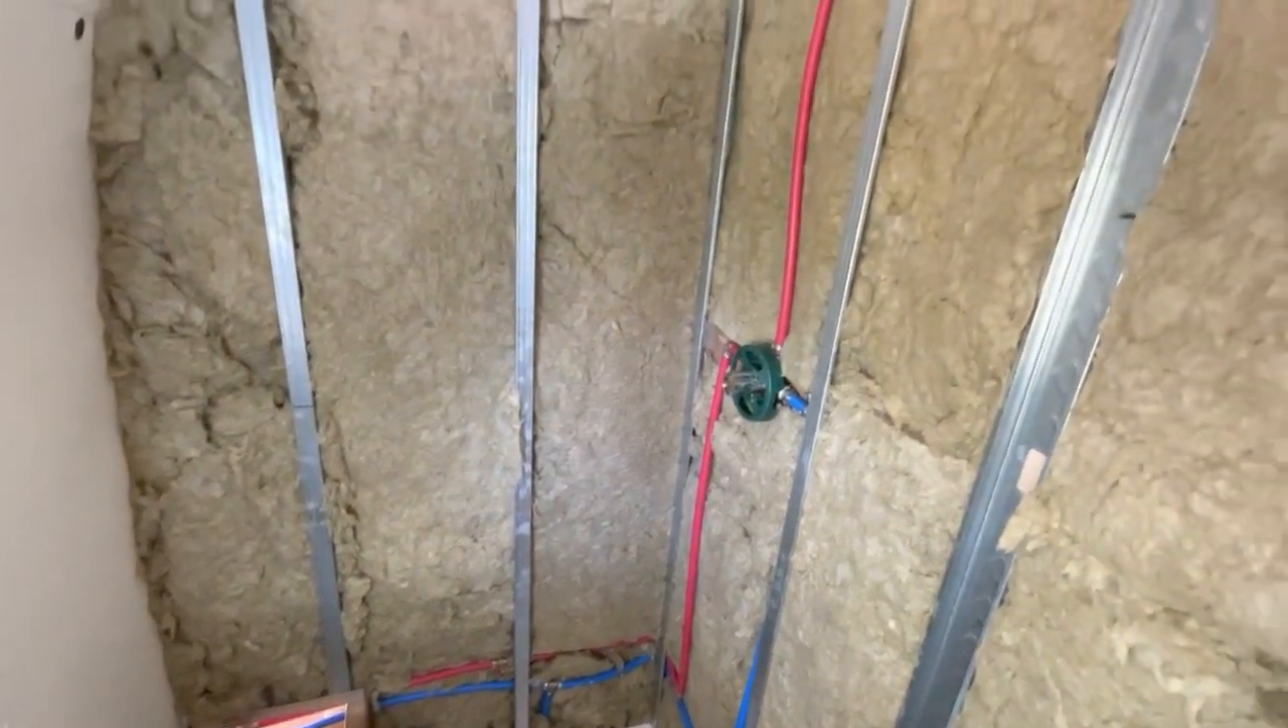So we've got, the walls are now insulated and the plumbing is in.